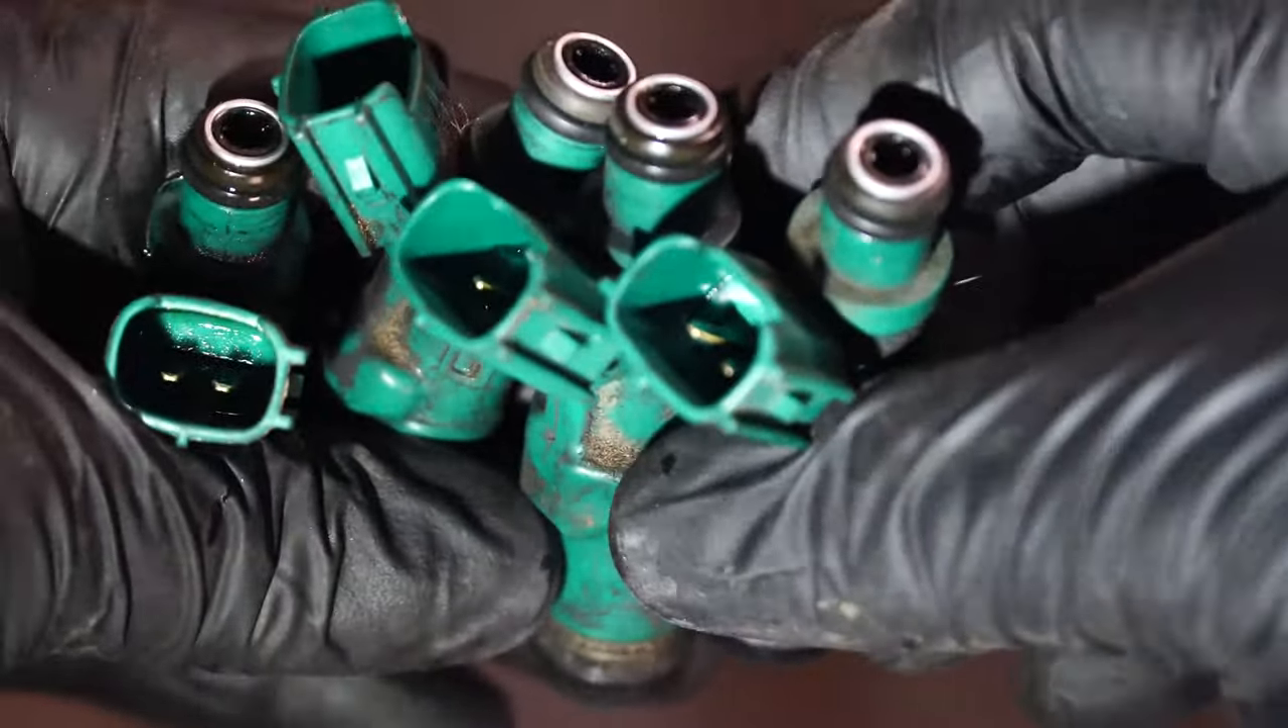And four of the top O-rings are there. One, two, three, four.